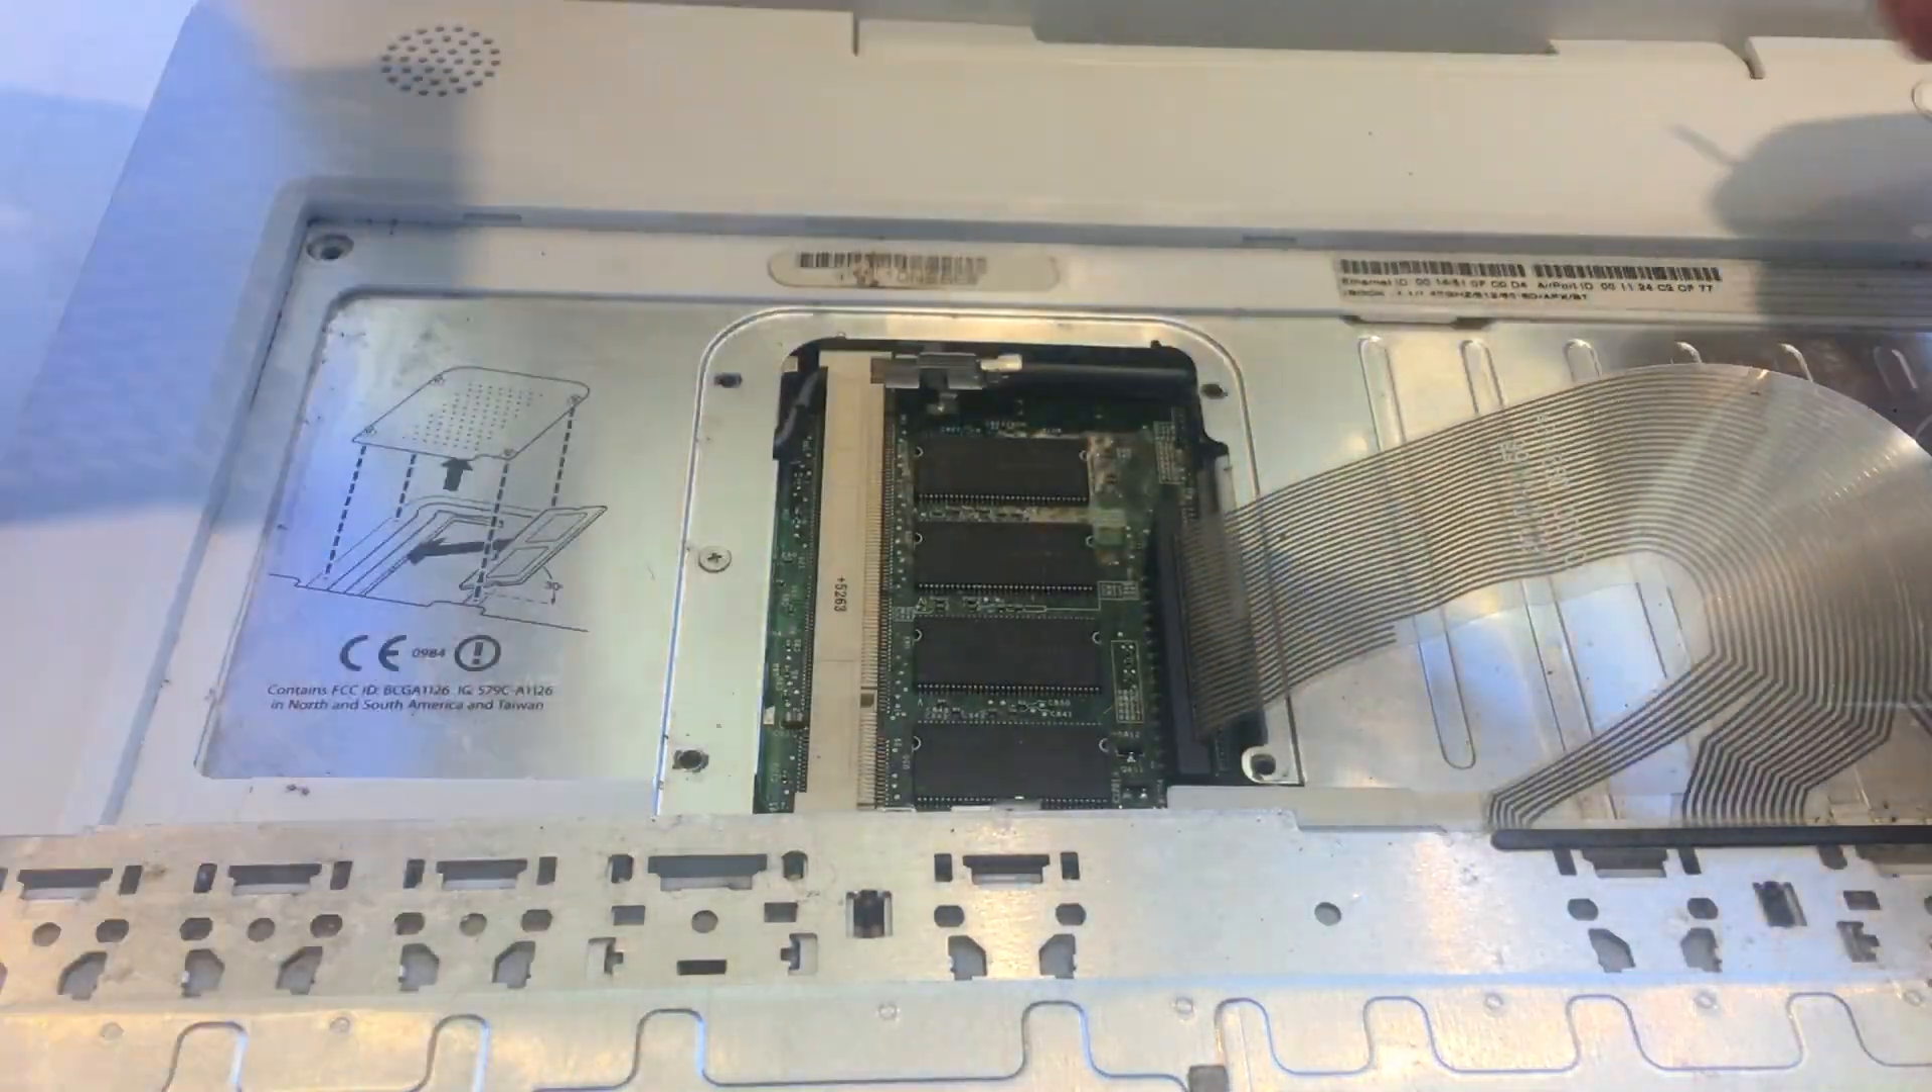With the screws removed, we can remove the shield to reveal the memory socket.